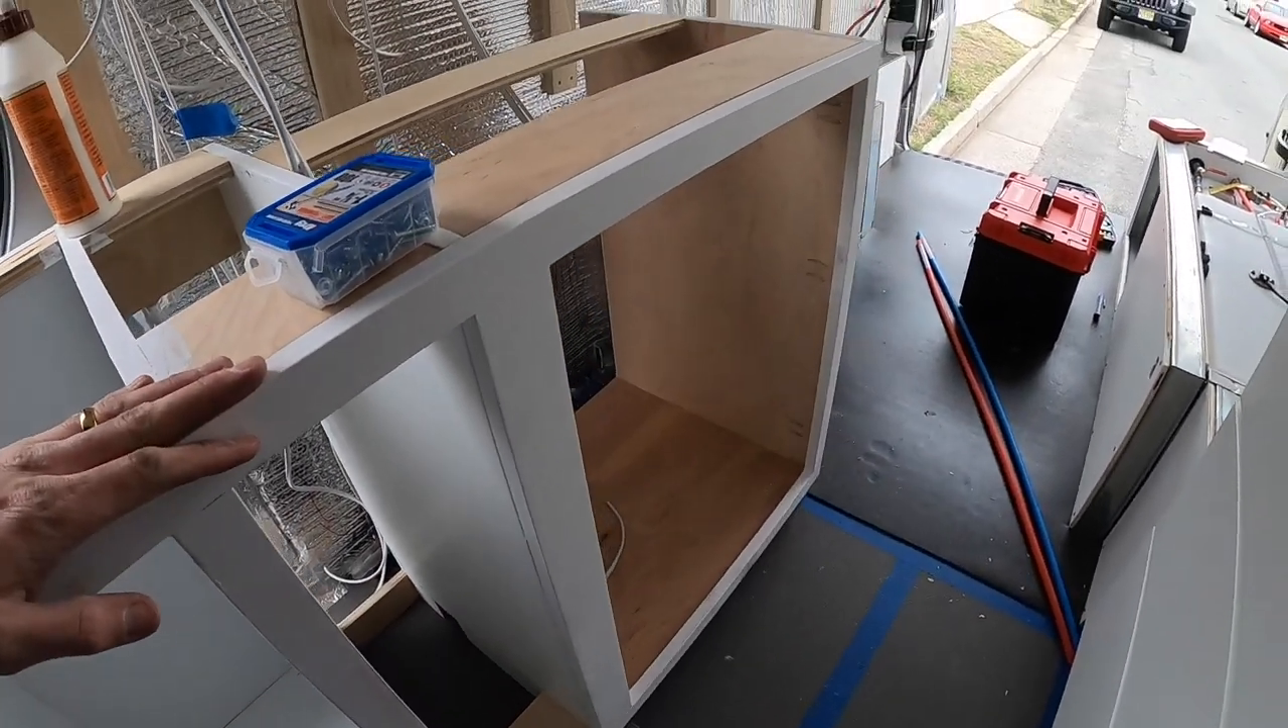So here's the cabinet with the face frame on looking really good.